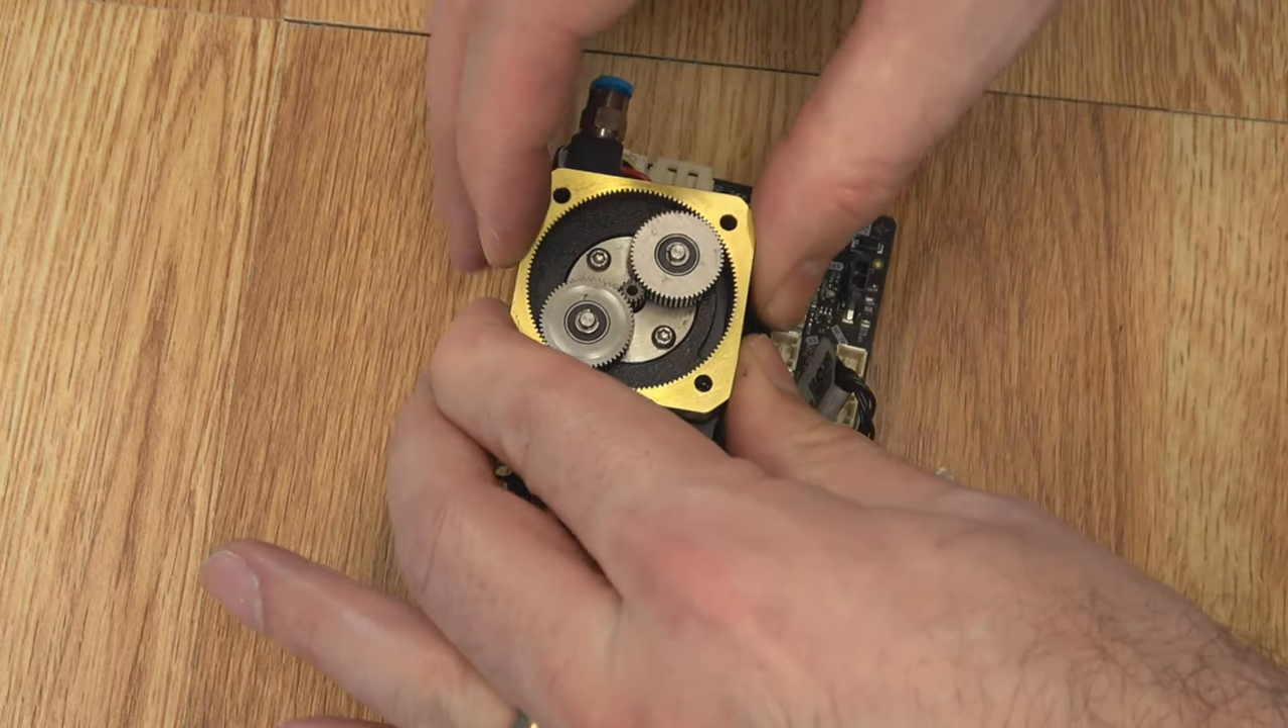Now all the gears are lined up as they should be.